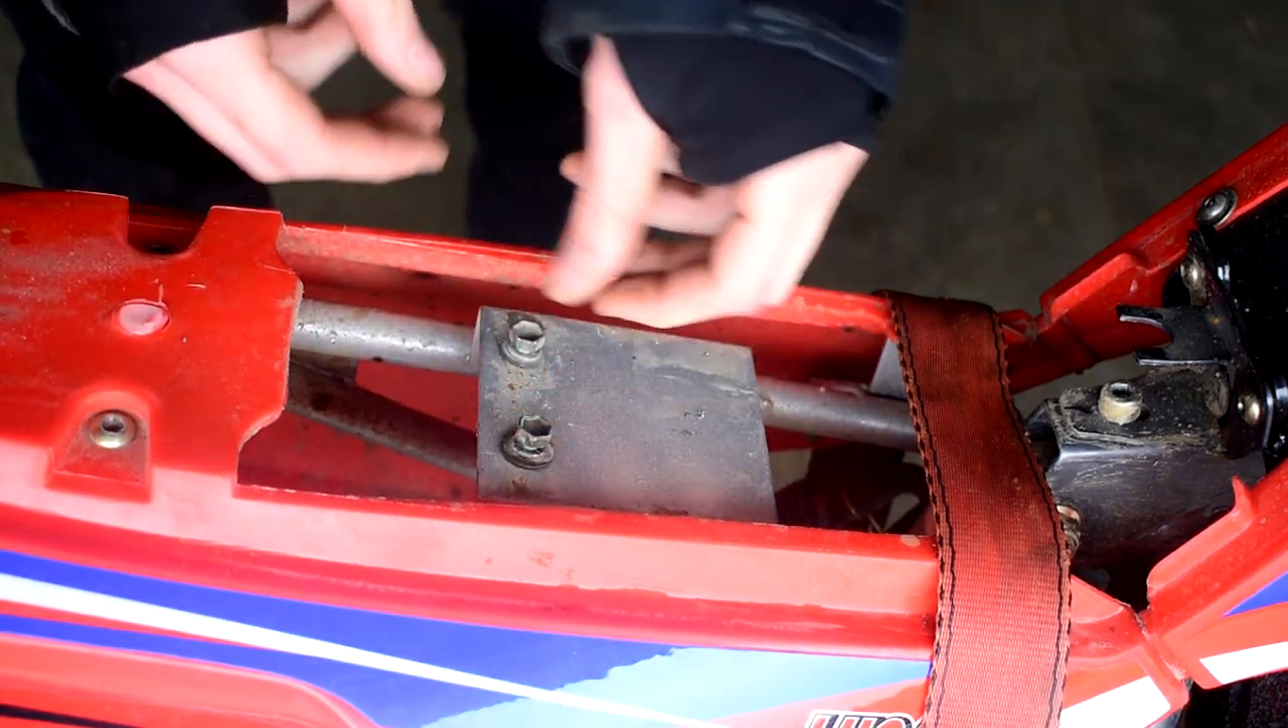We got our two bolts here so we'll see that one fits in that one fits in lovely.